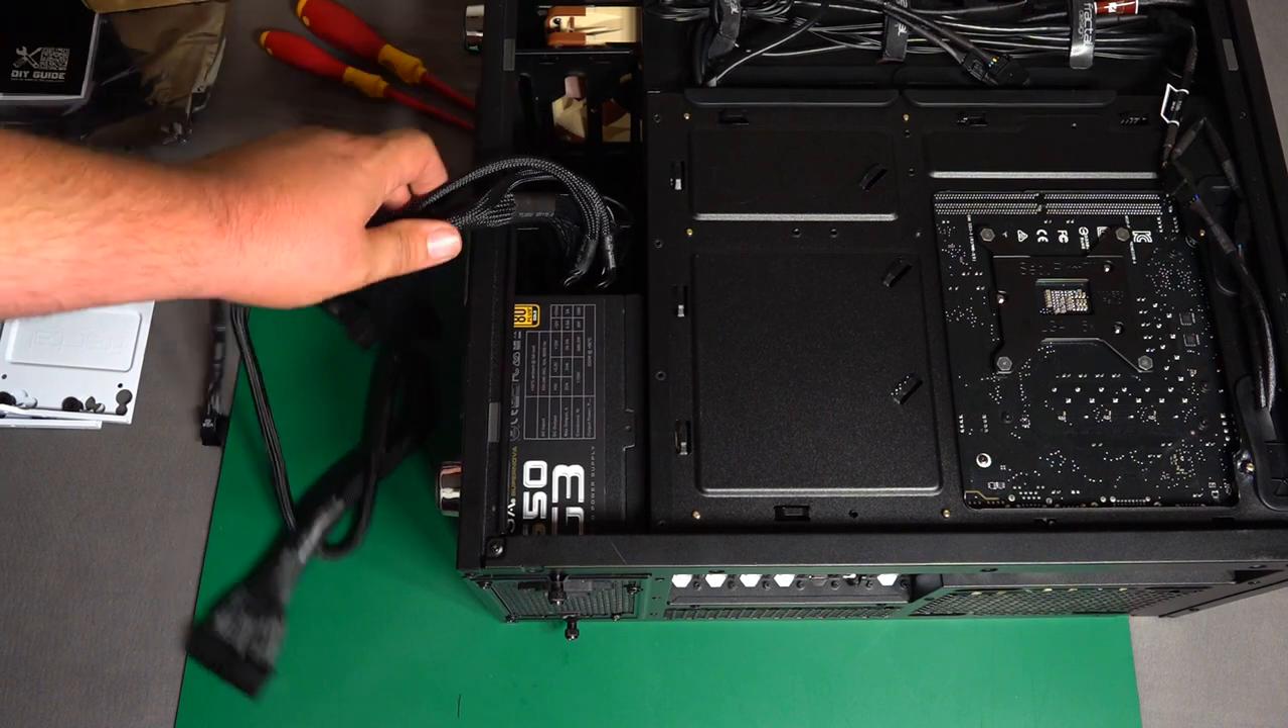Power supplies mounted. I got all the appropriate cables already connected to it and fed through.